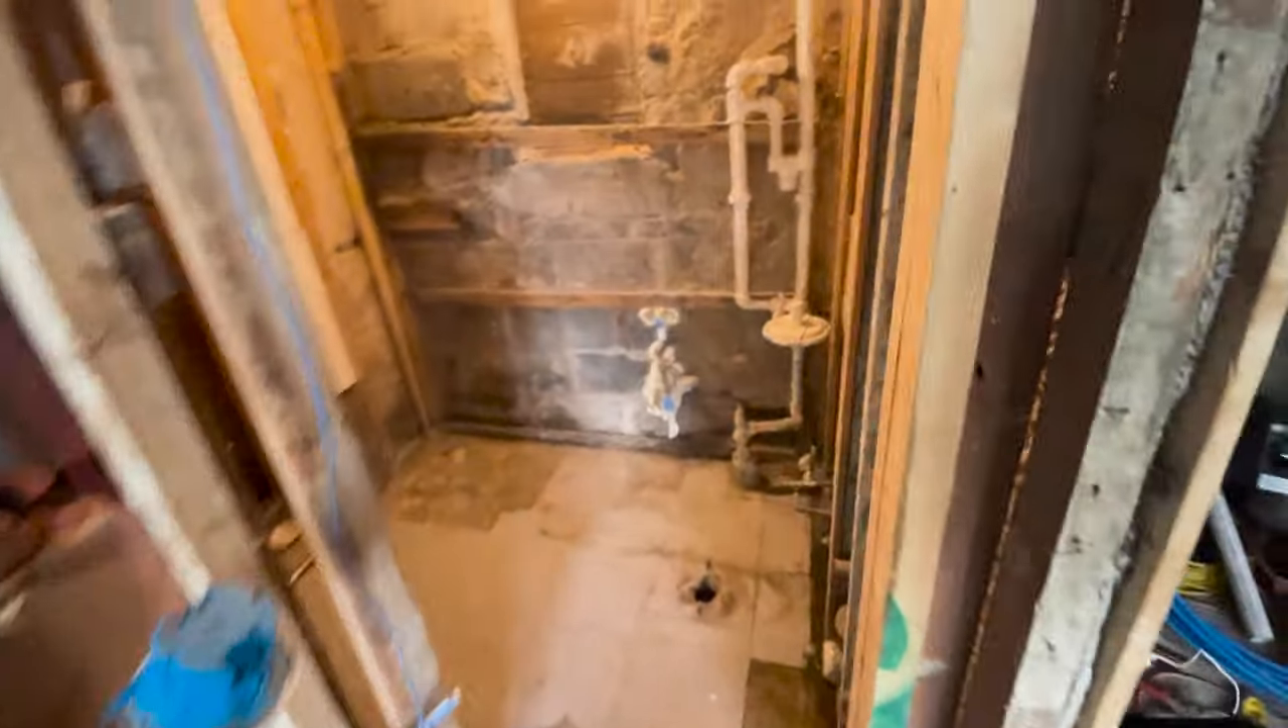We got the bathroom all taken care of. So that's completely gutted out.